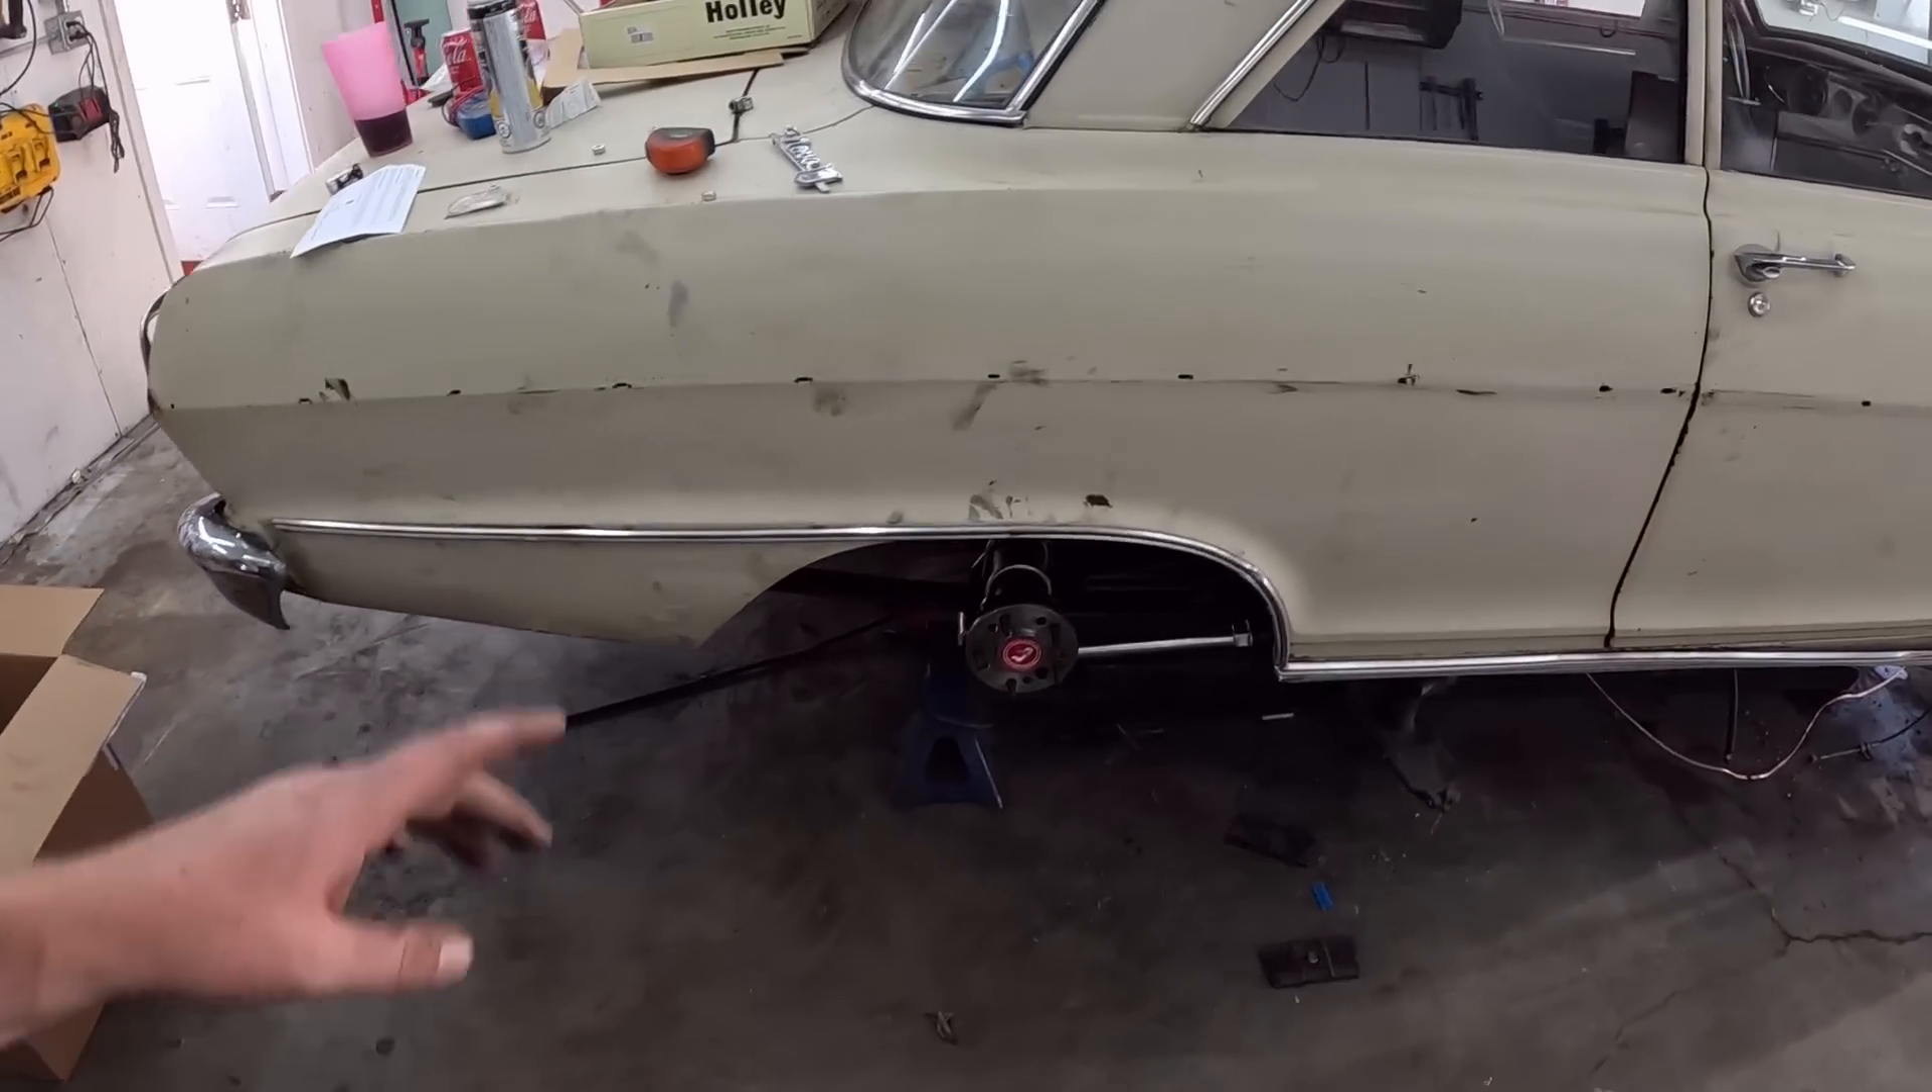So the wheels are off. I have it sitting on jack stands.